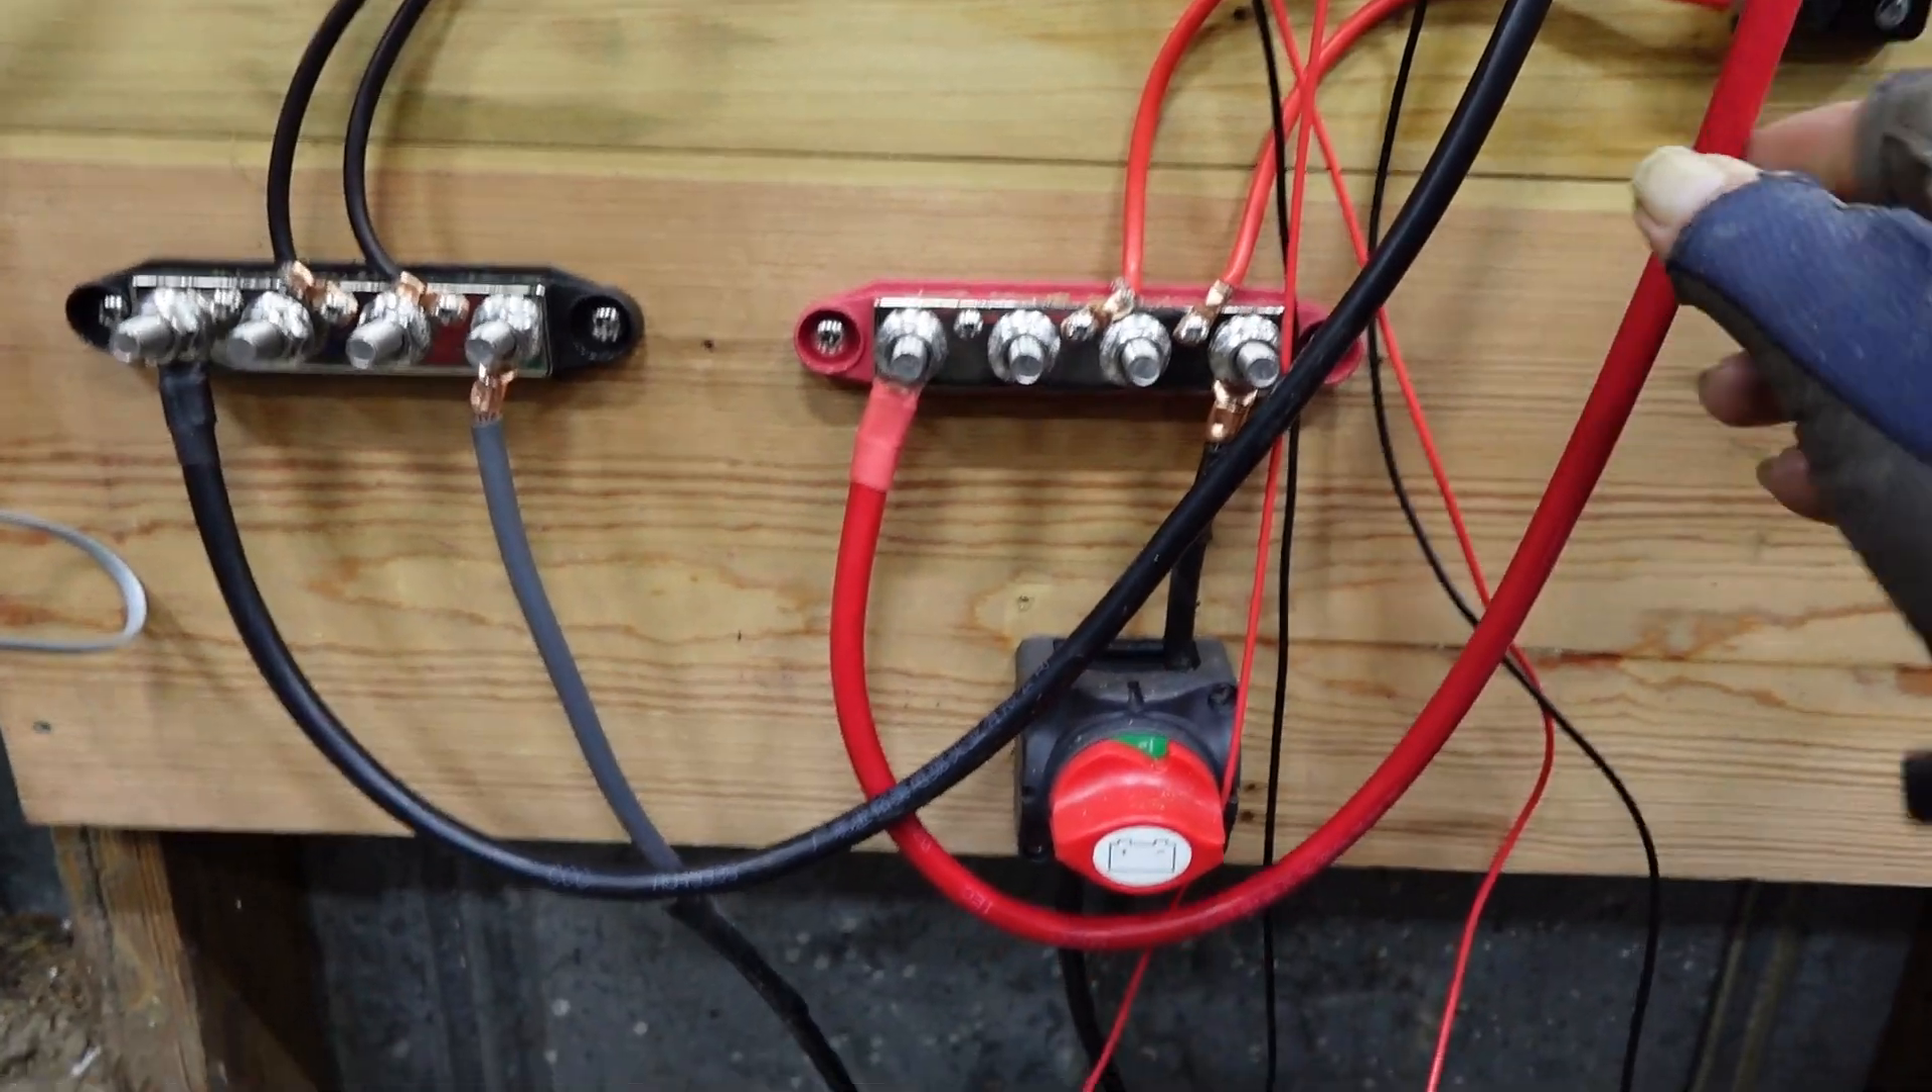I don't have my covers put on yet, but there's a positive and then I got my negative already hooked up.